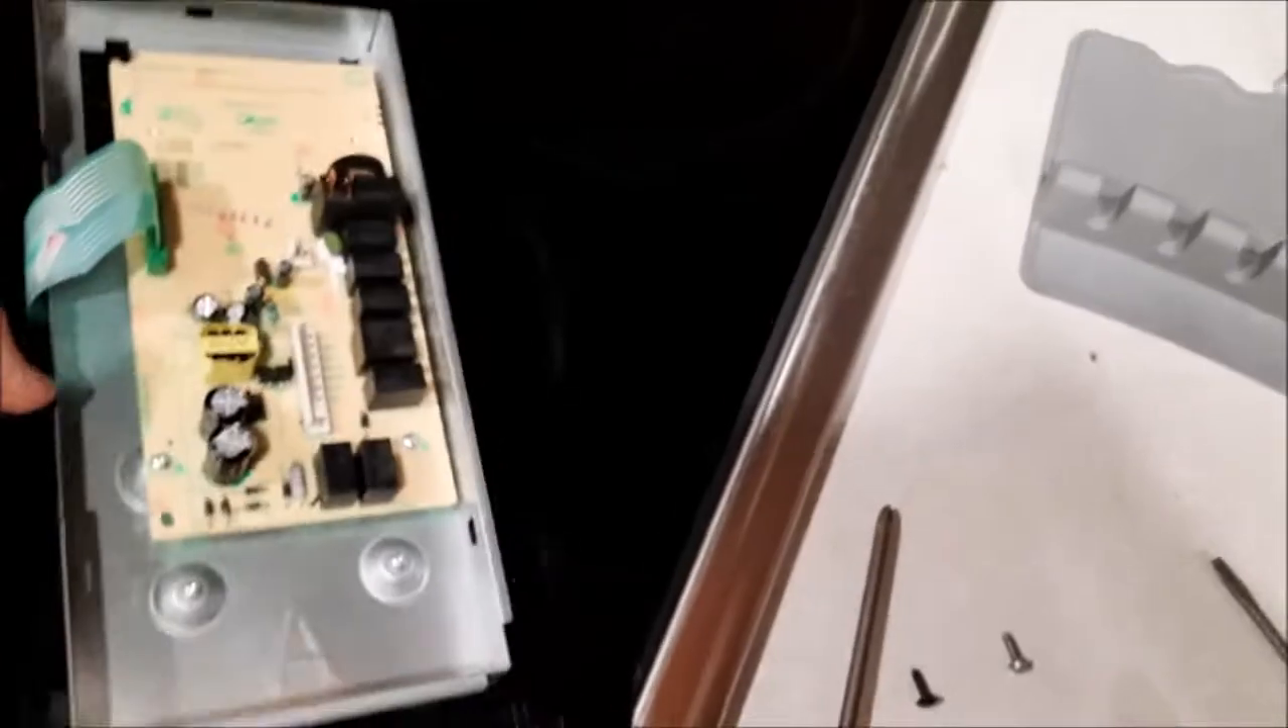Okay so I've taken the panel off.